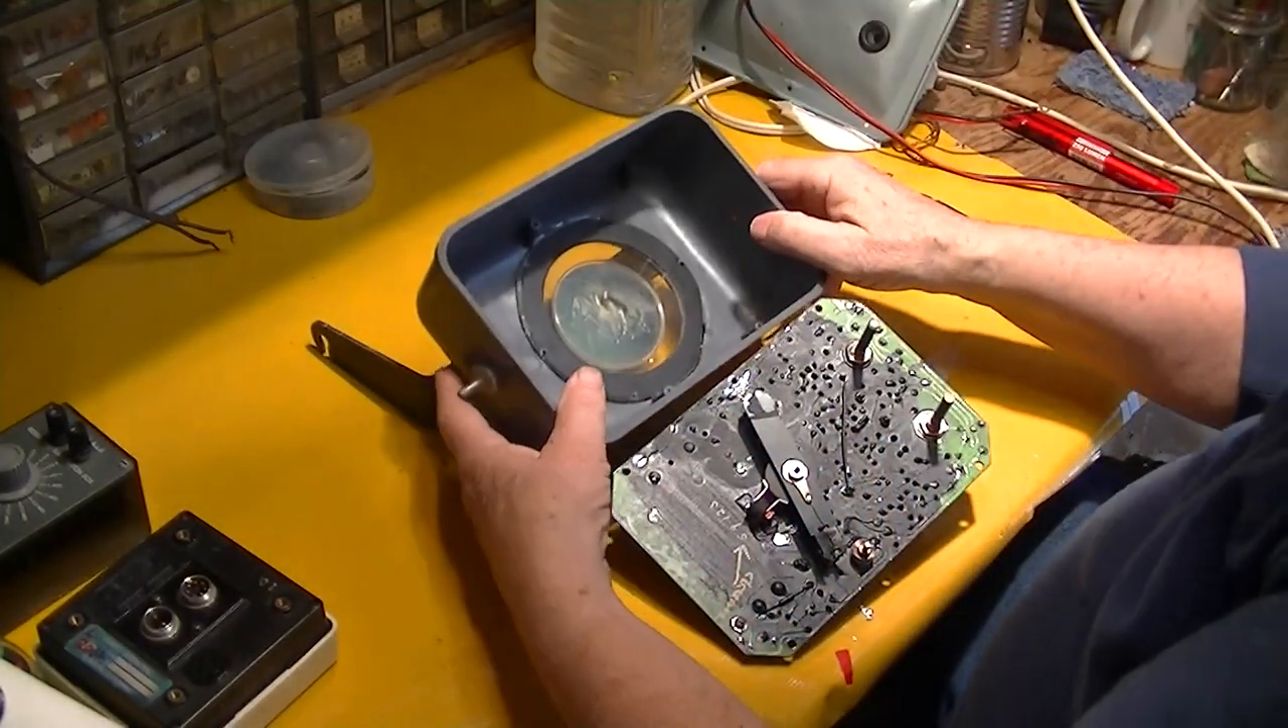Here we are with the lens glued back in.